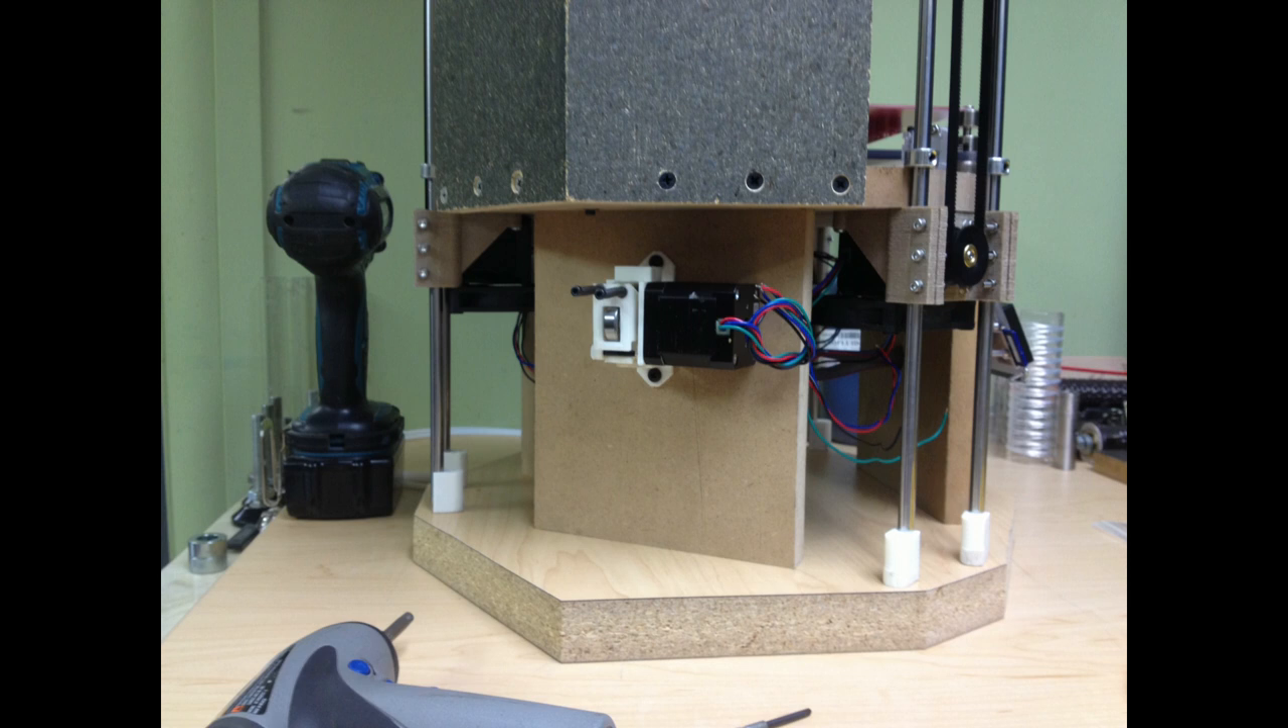So, there's the extruder motor that I mounted on the side, and, um, that was the other side.